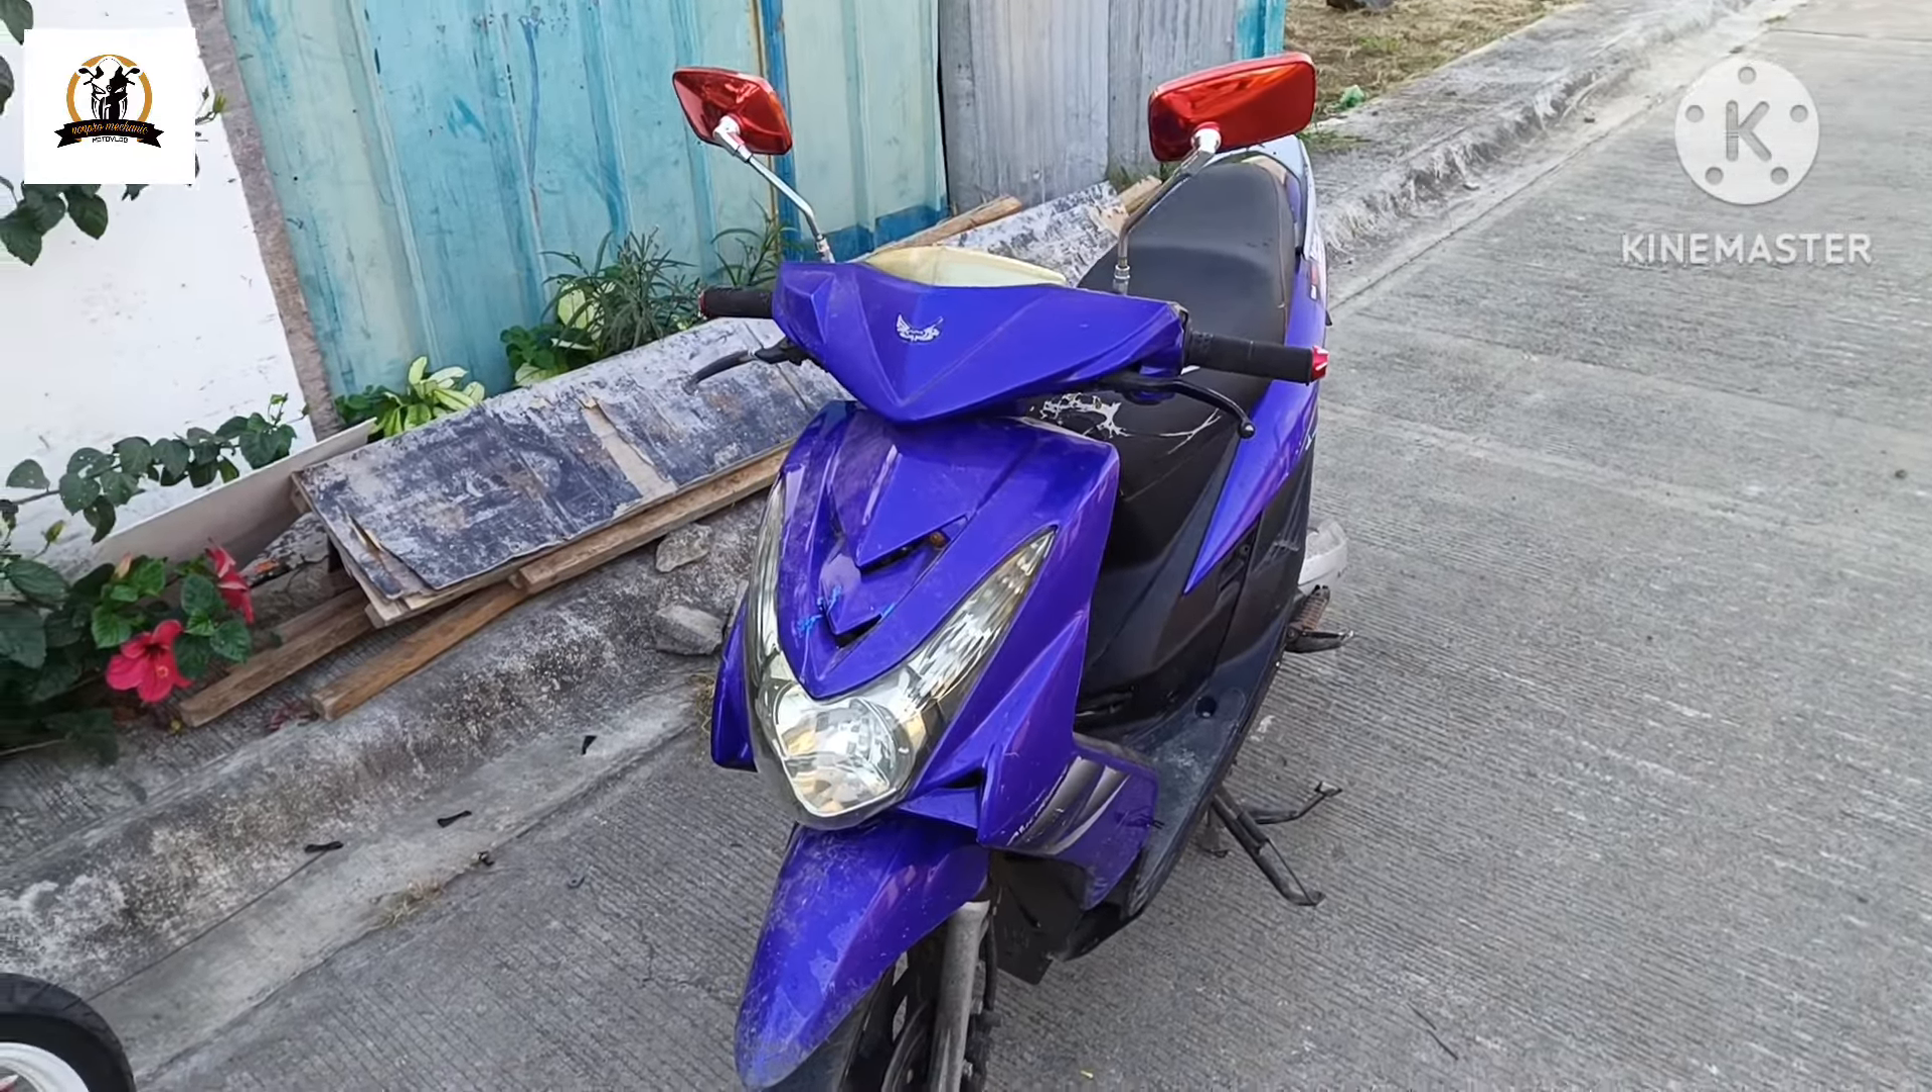Naikabit na rin po natin yung ating headlight. Lahat ng kaha, naikabit na po natin.